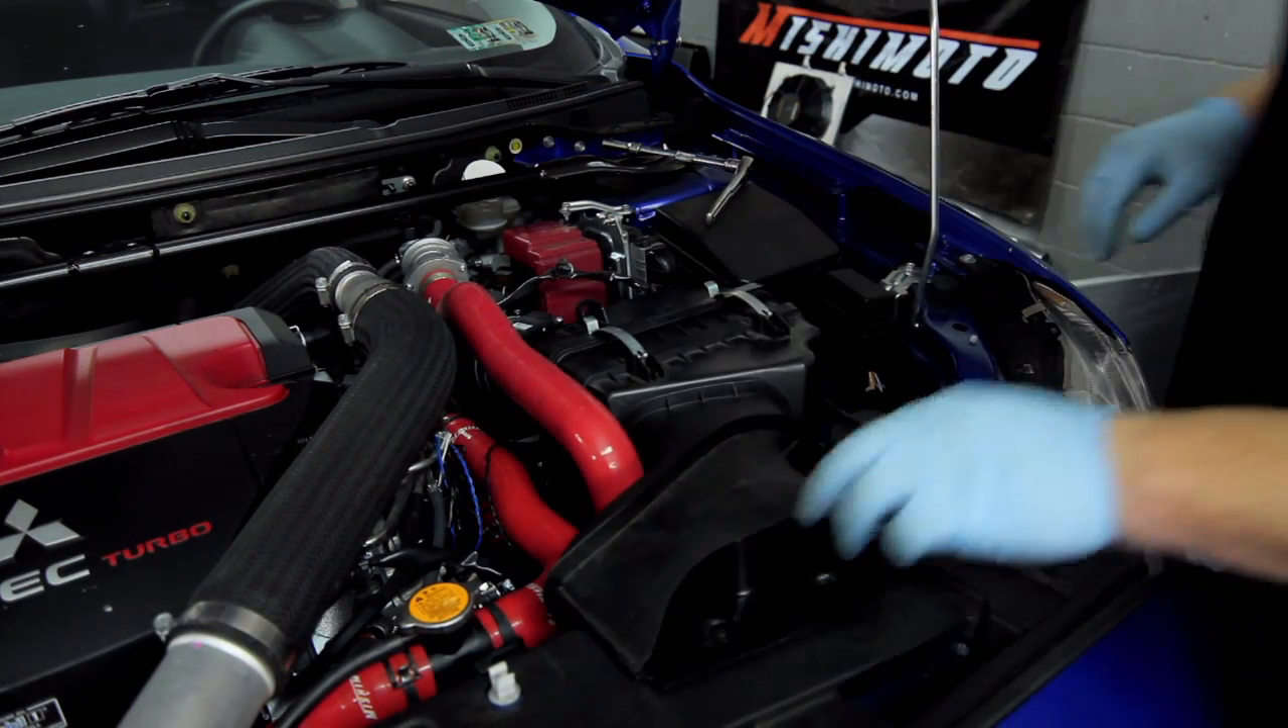There we go, put the intake back together and our hose kit install is complete.